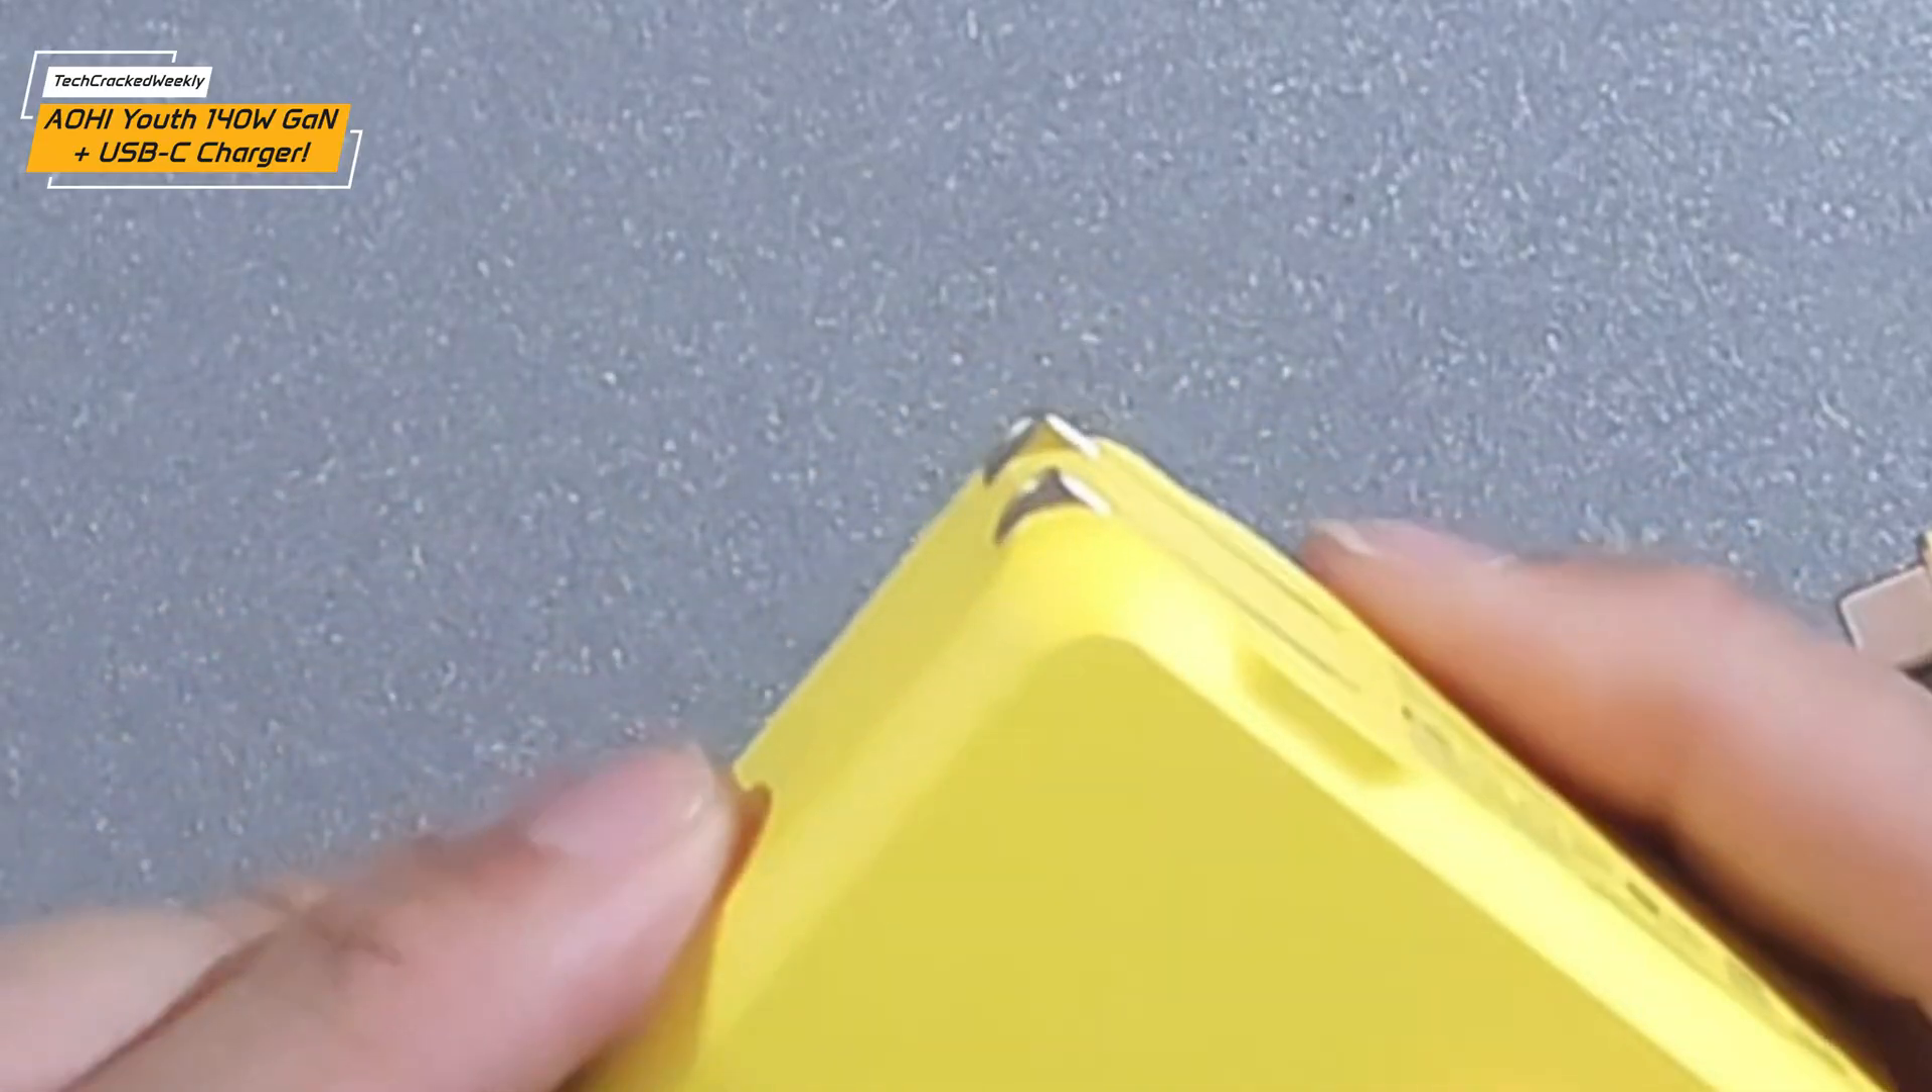Now you can see the prongs do stick out a little bit but still that's a lot better than having the prongs stick out completely if they were permanently fixed.